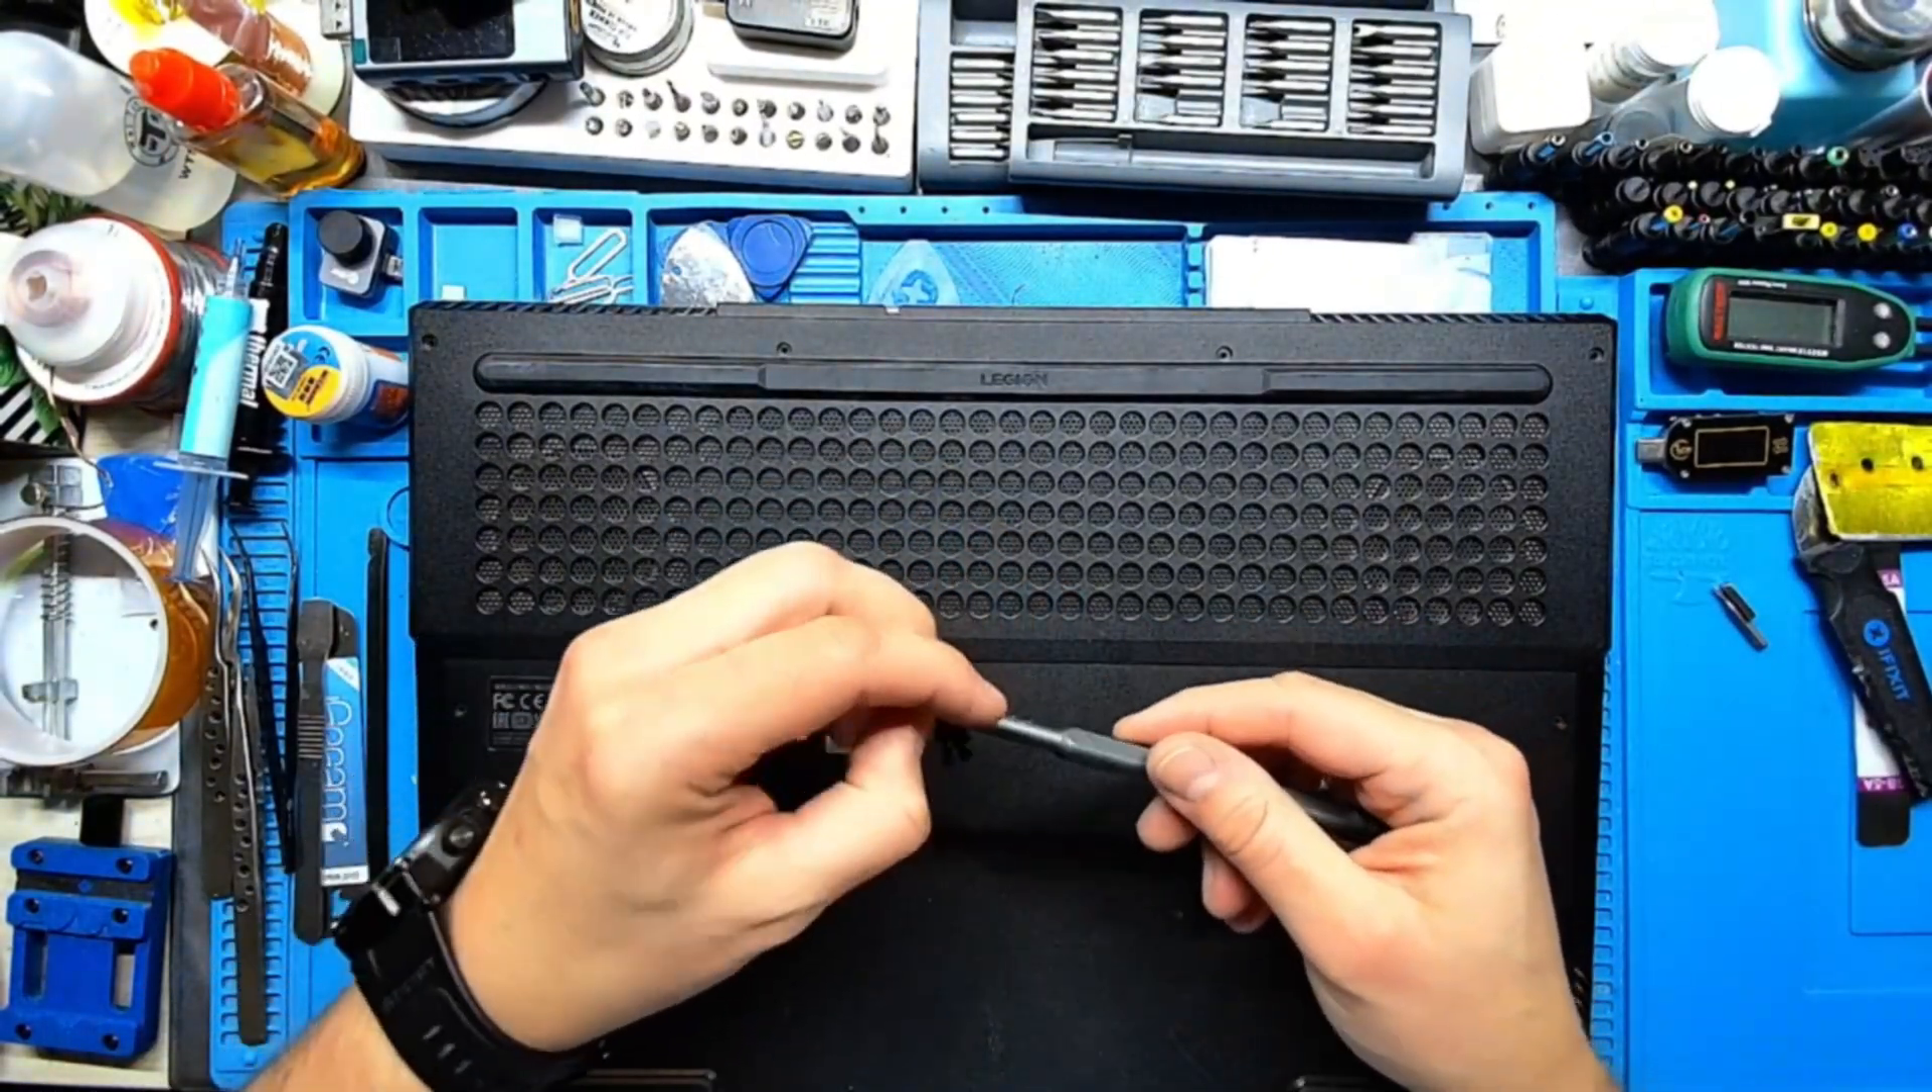Yeah the back cover is in place.